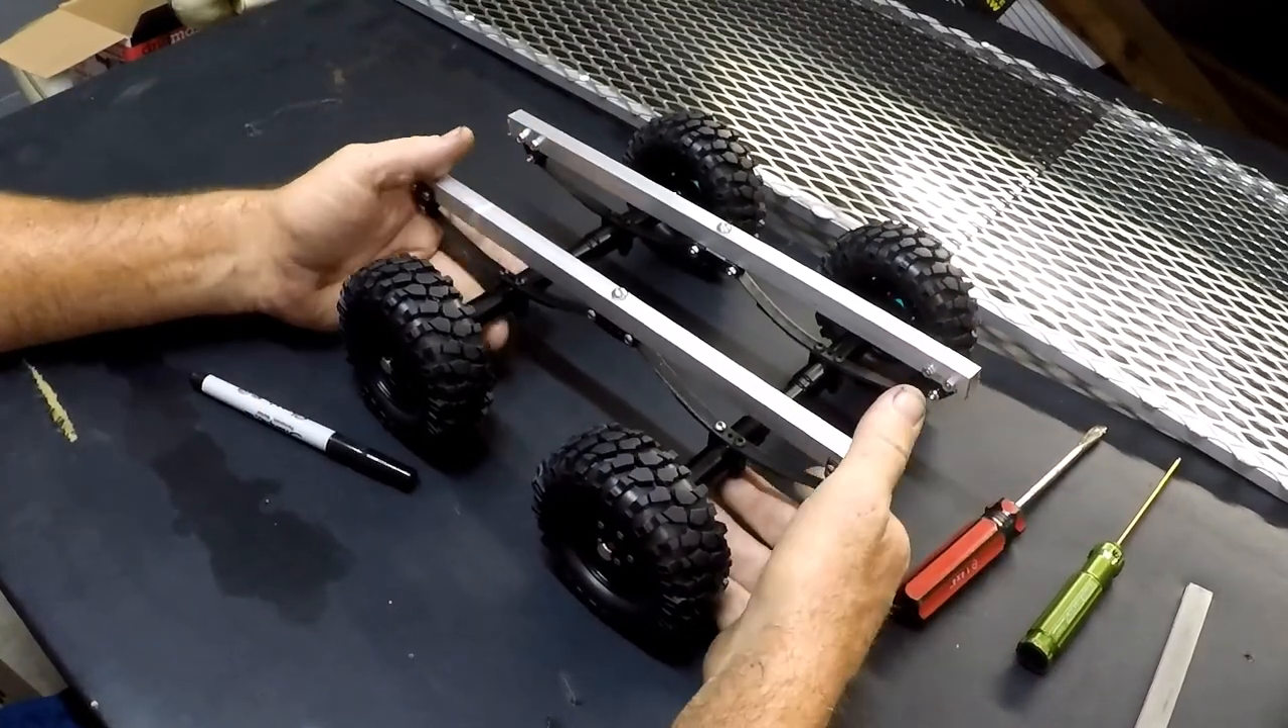That's the whole axle assembly. Reassembled.